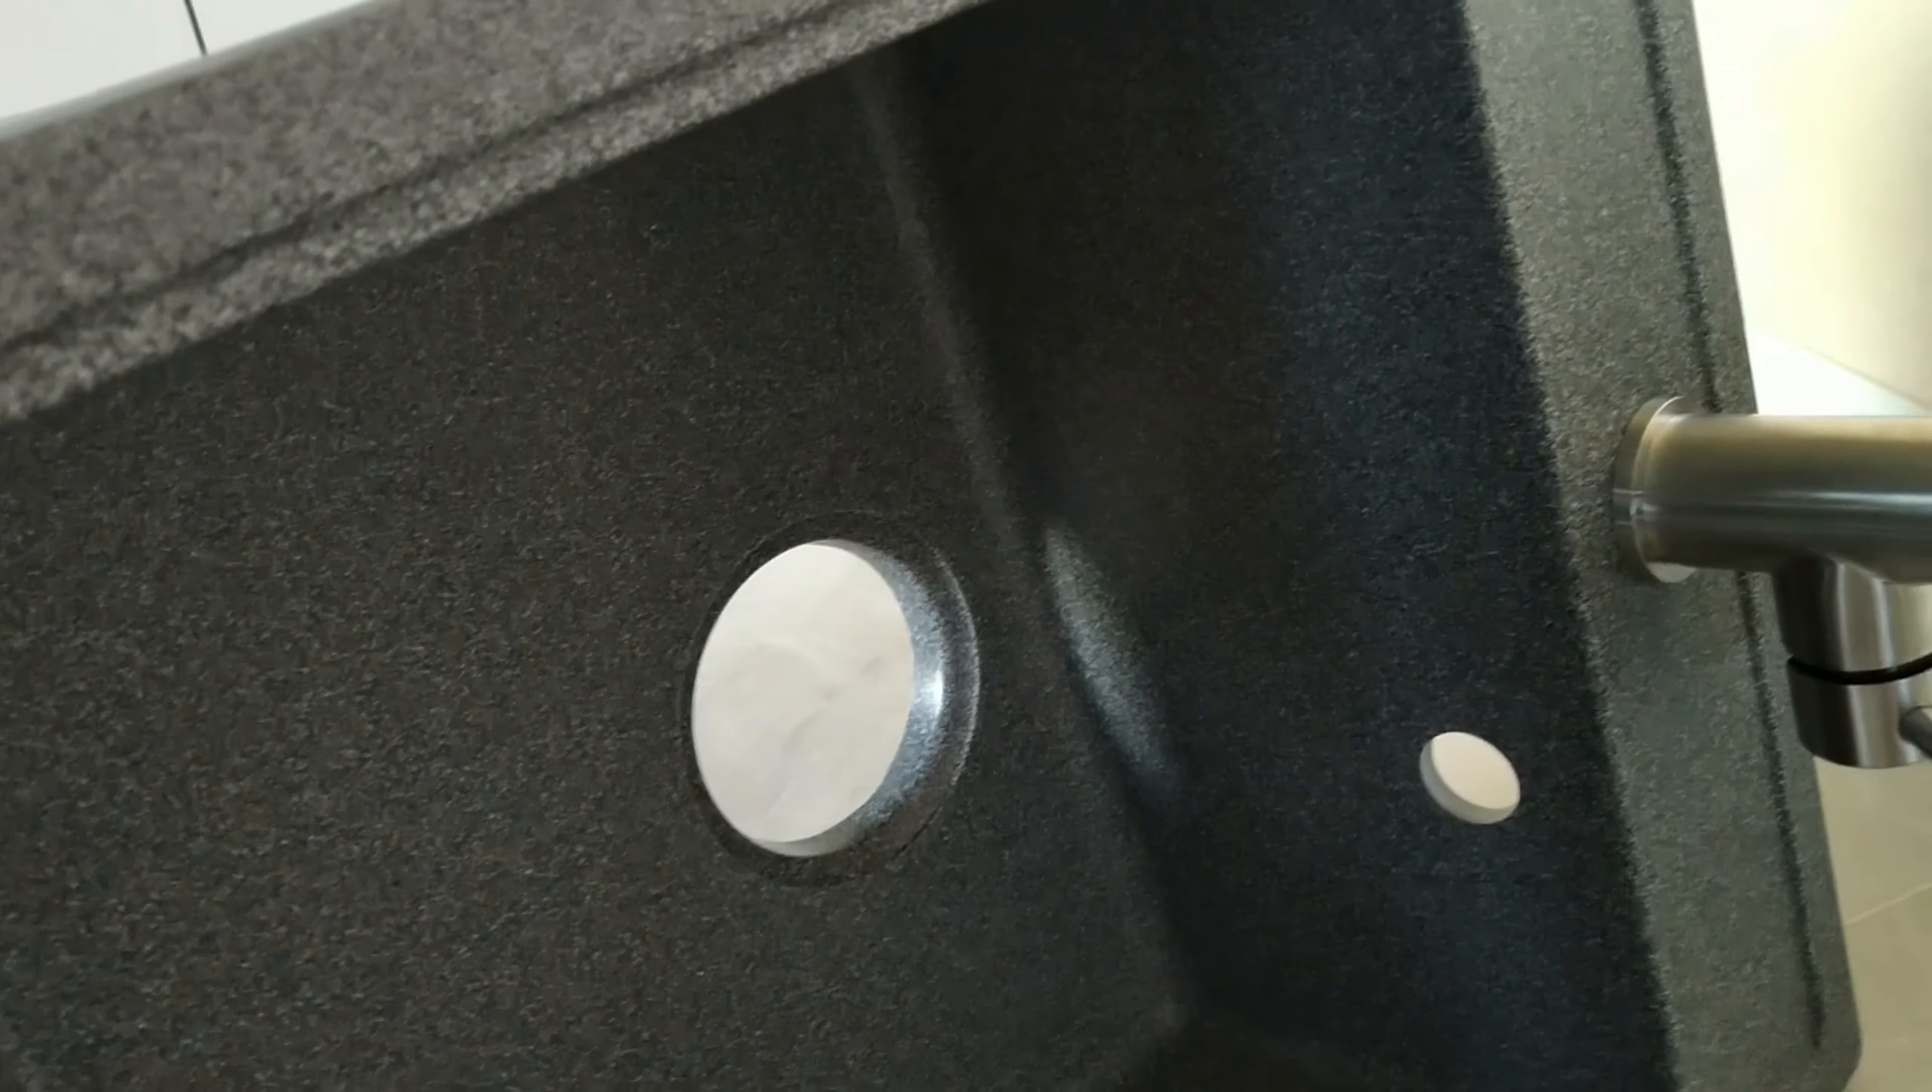Сифон не ставили еще, так как здесь хват удобный.